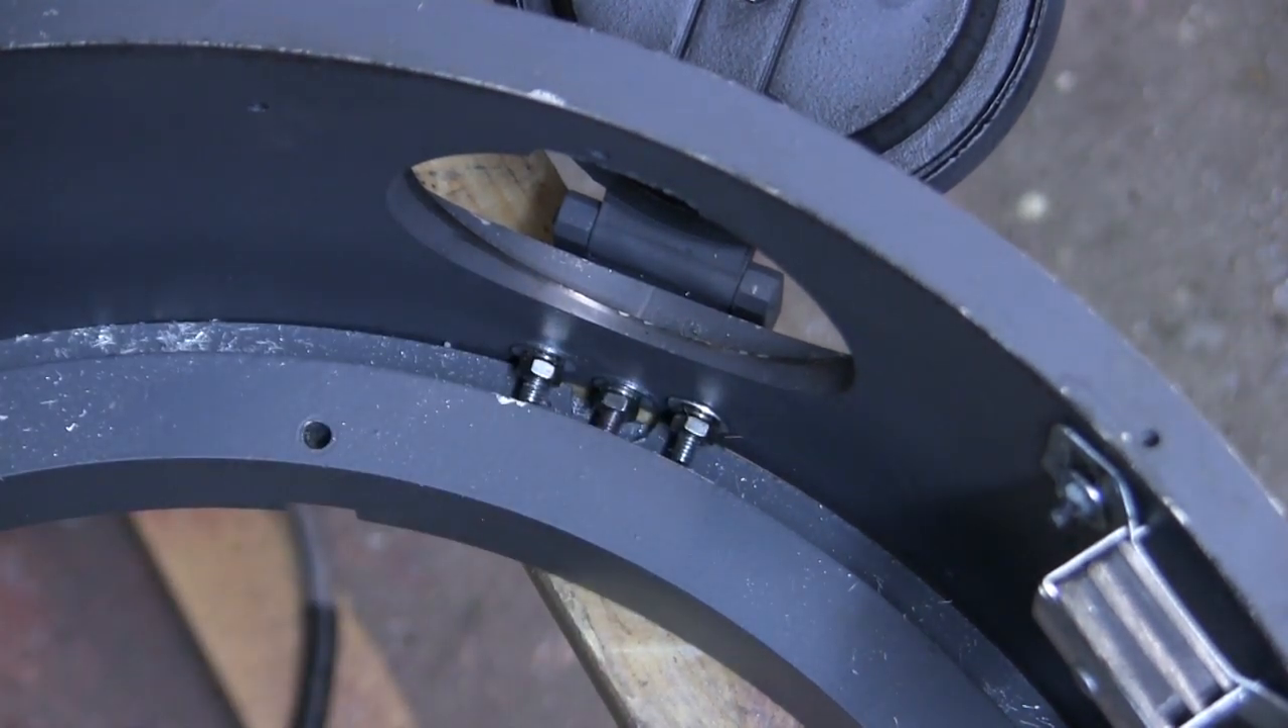Well in addition to replacing those fasteners I also went ahead and added some washers and lock washers to these three locations.